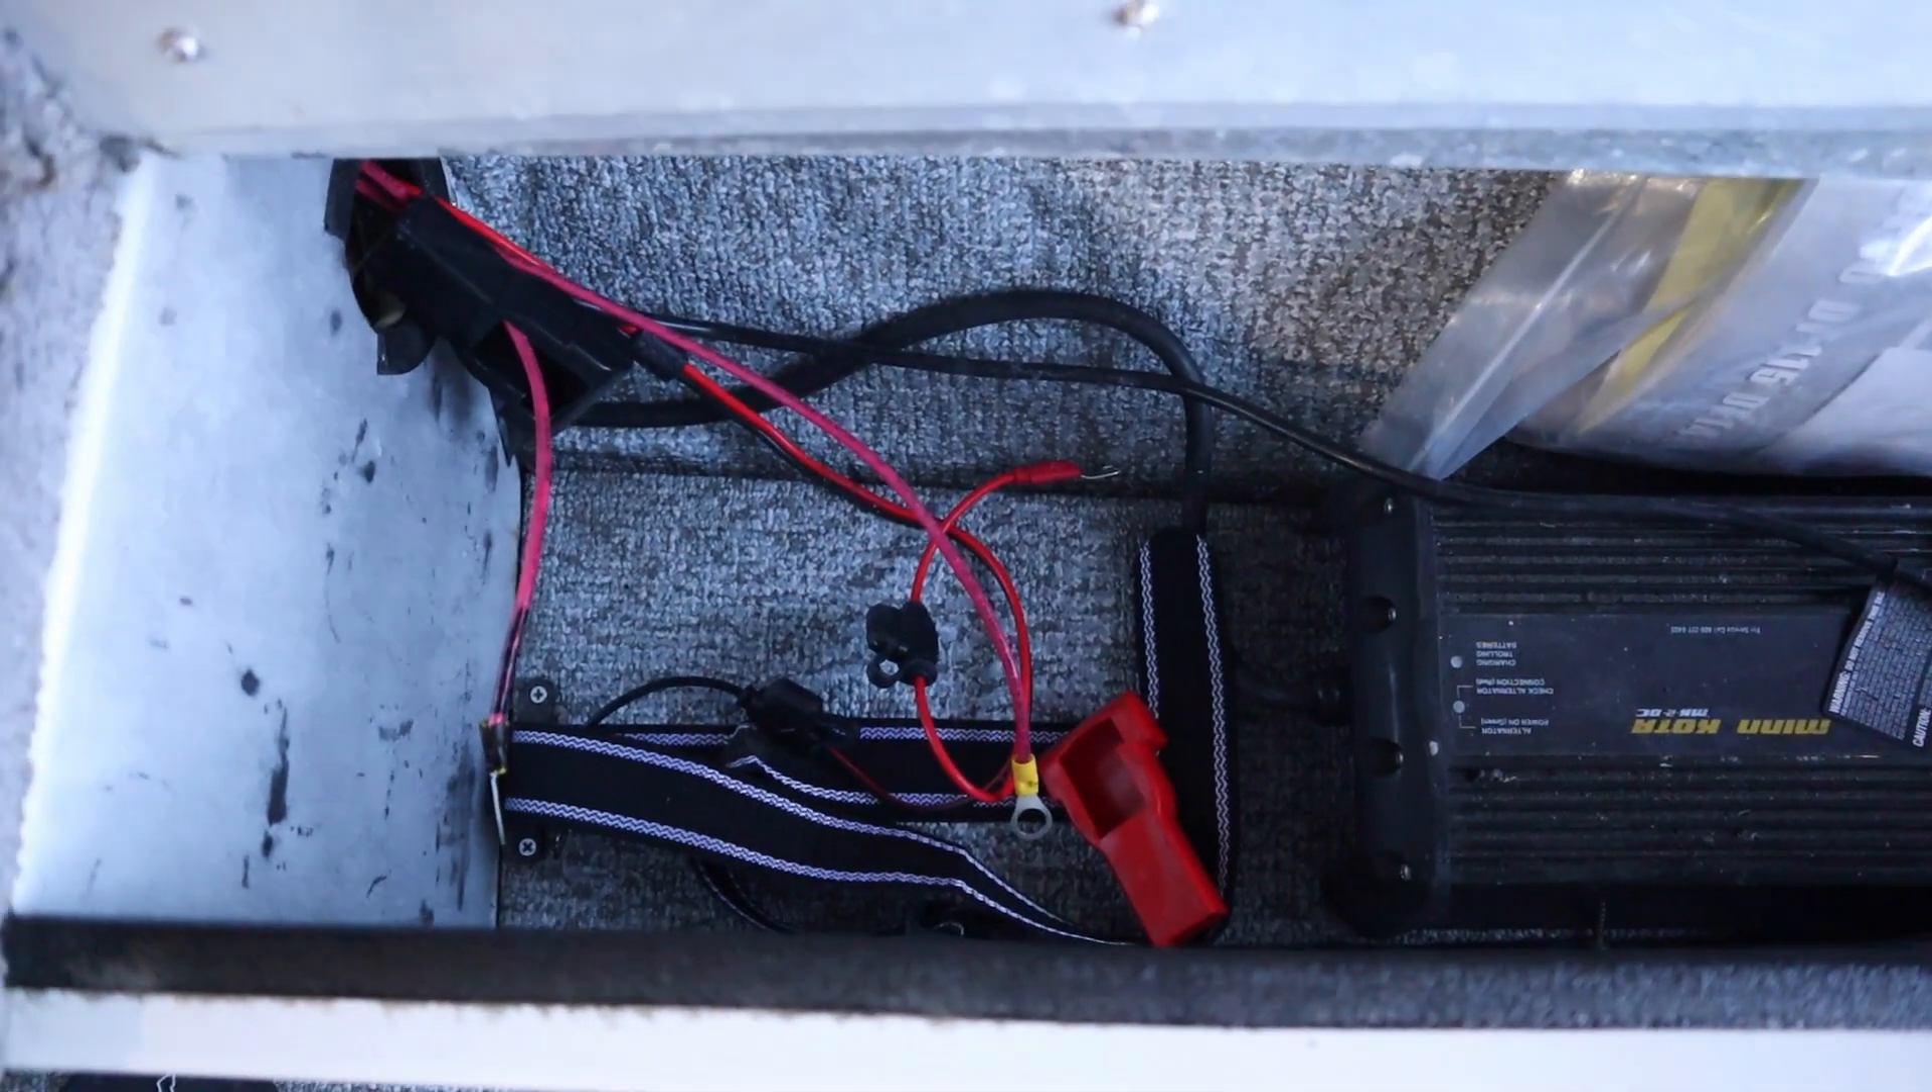See, I've got a strap for the battery in place already.